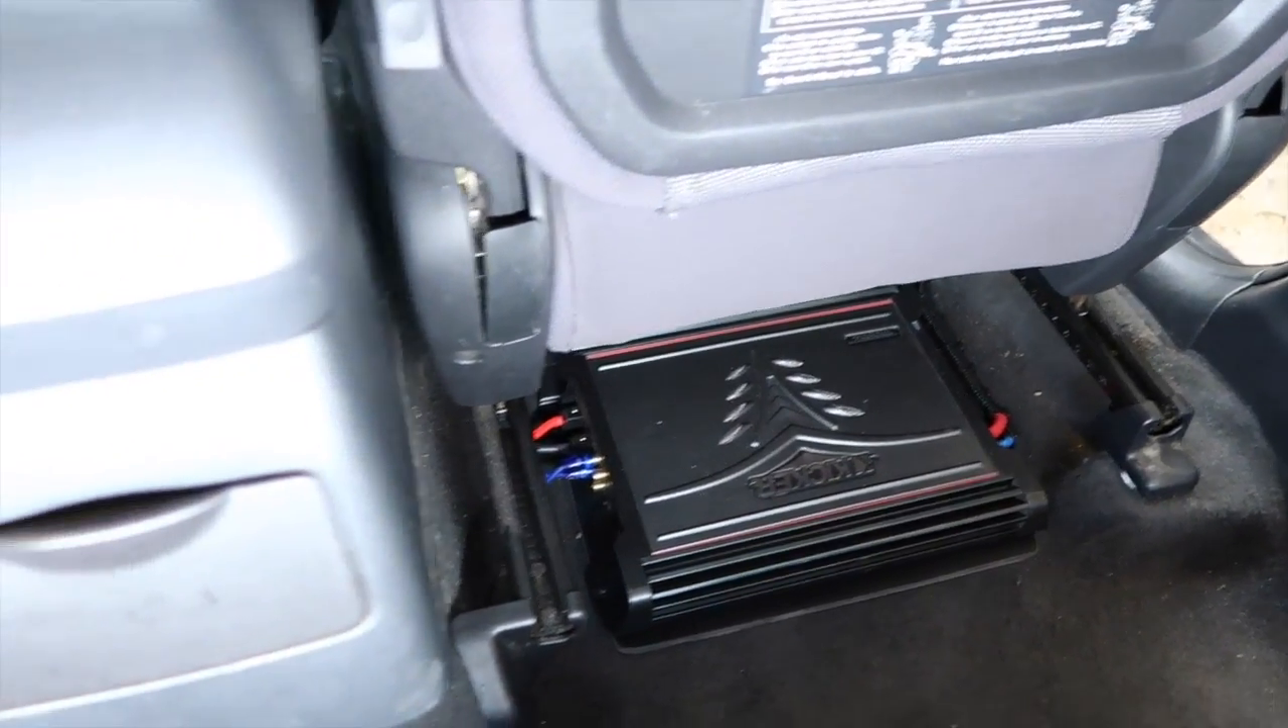And we got the kicker up underneath the passenger seat.